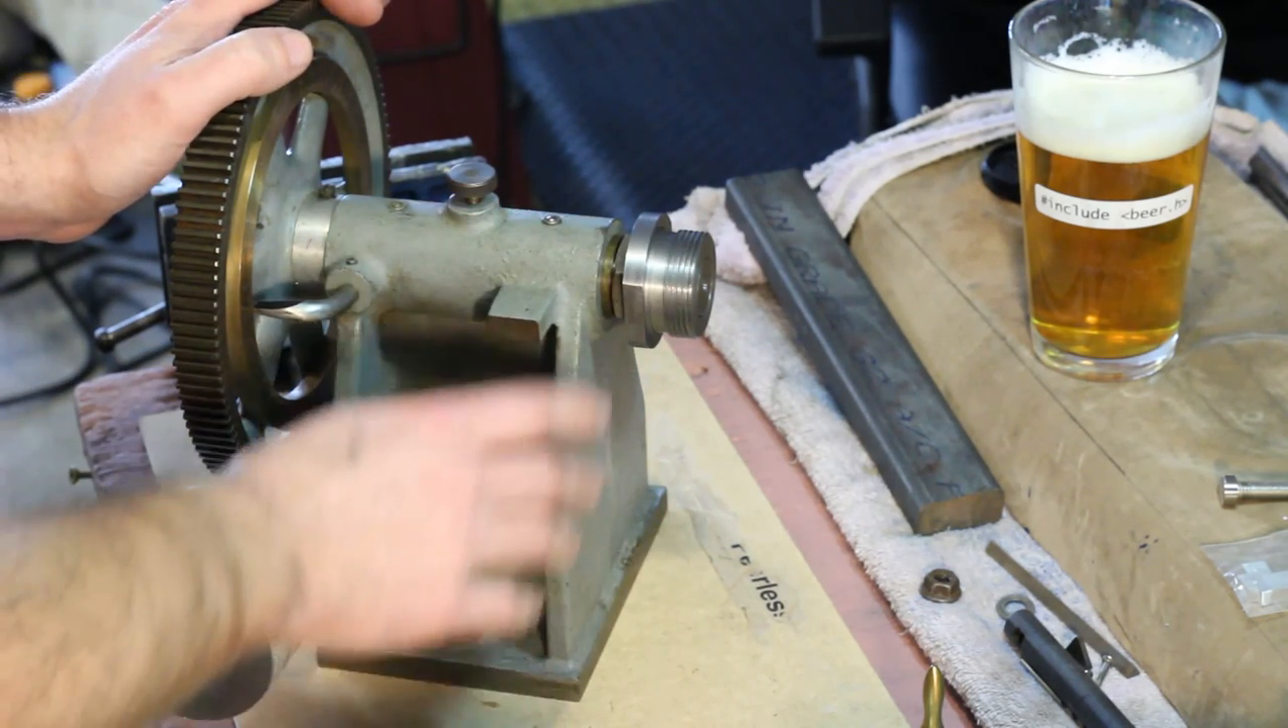First and foremost you can see I've got a spindle adapter on the front here.